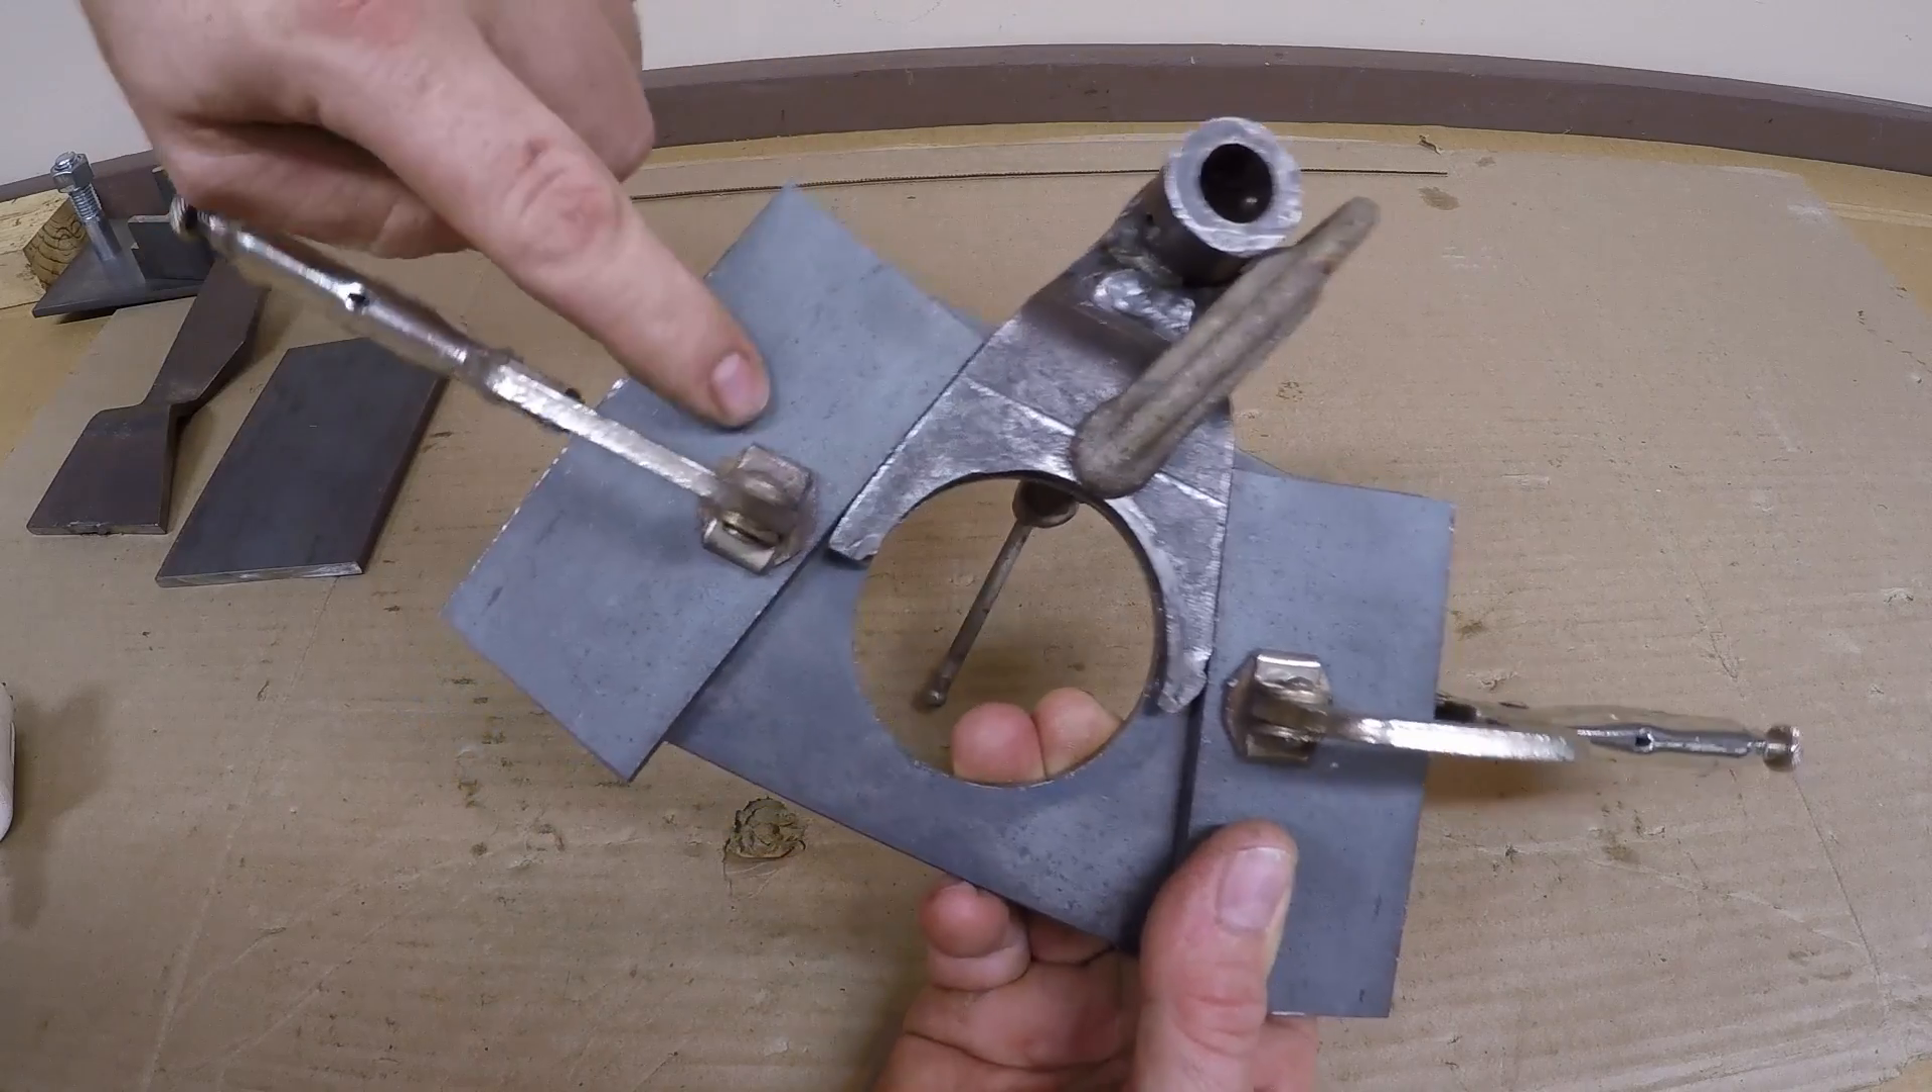I have the old two three fork aligned and clamped to the plate with the hole in it both radiuses are matching.